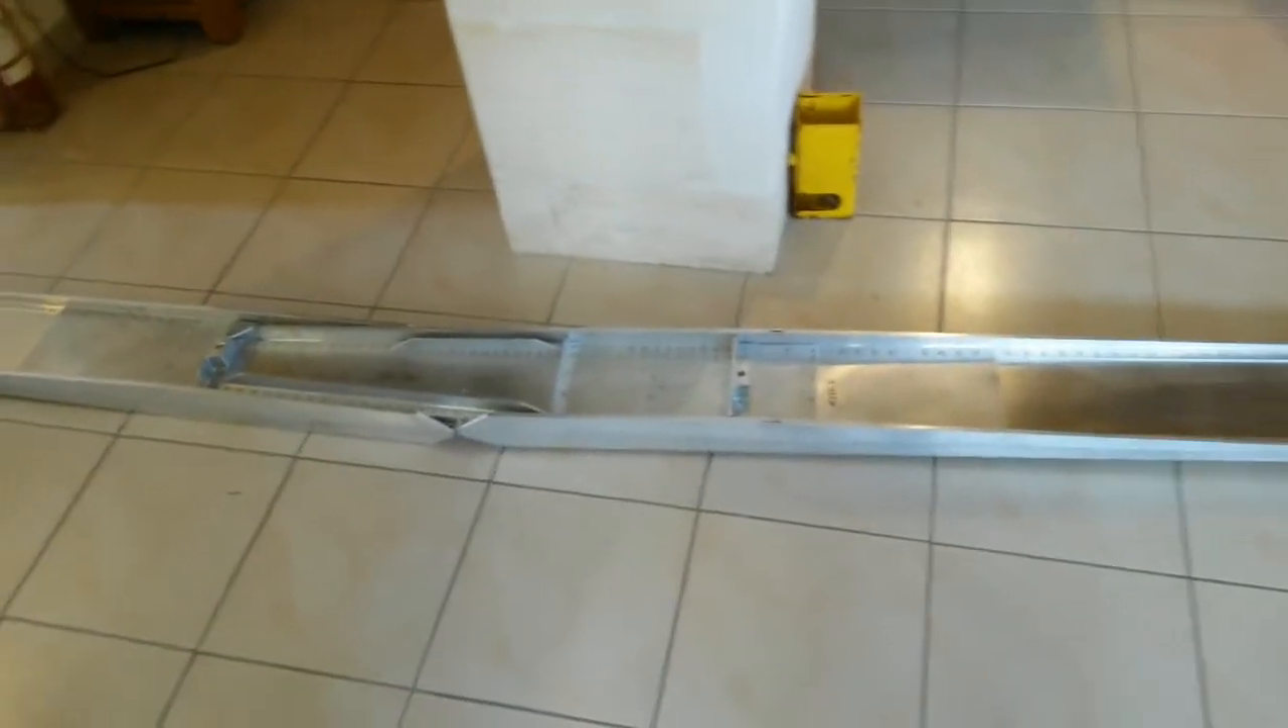So, what I've done is, I've got both of the wing spars, and I've actually put them together as they will be in the aircraft.